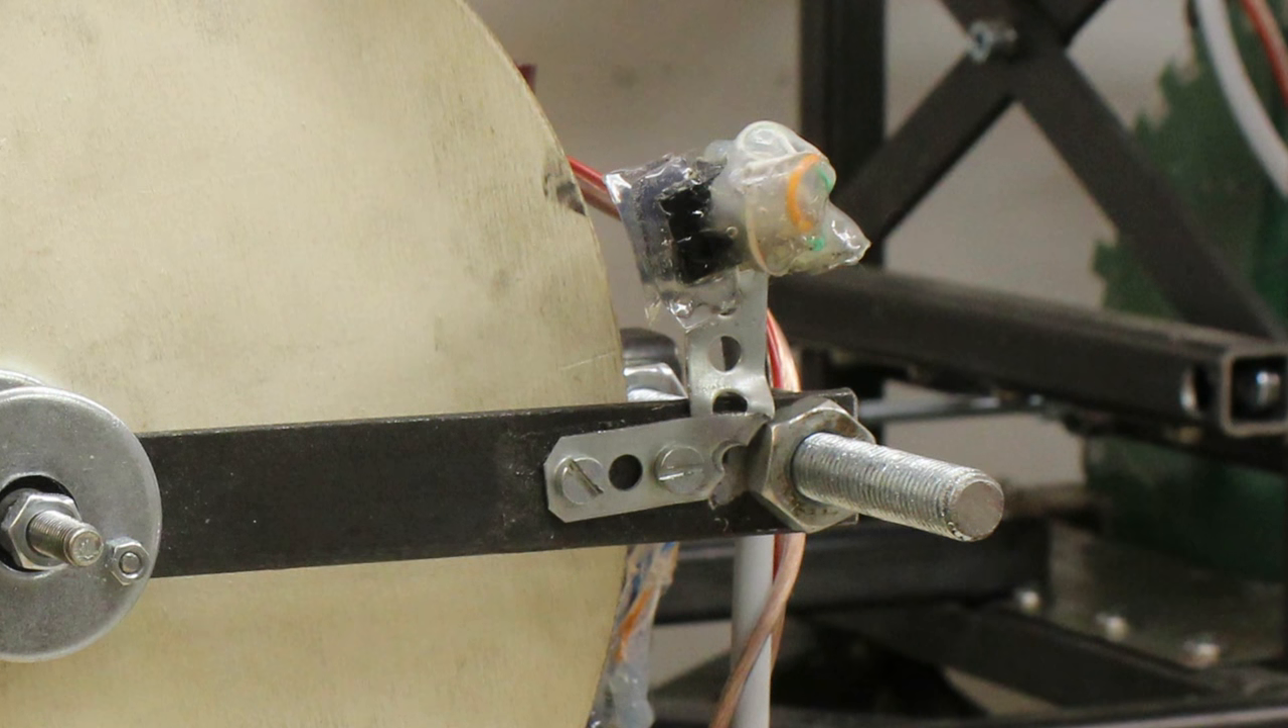Montiert habe ich die Sensoren mit einem Streifen Lochblech und weiterem Heißkleber.